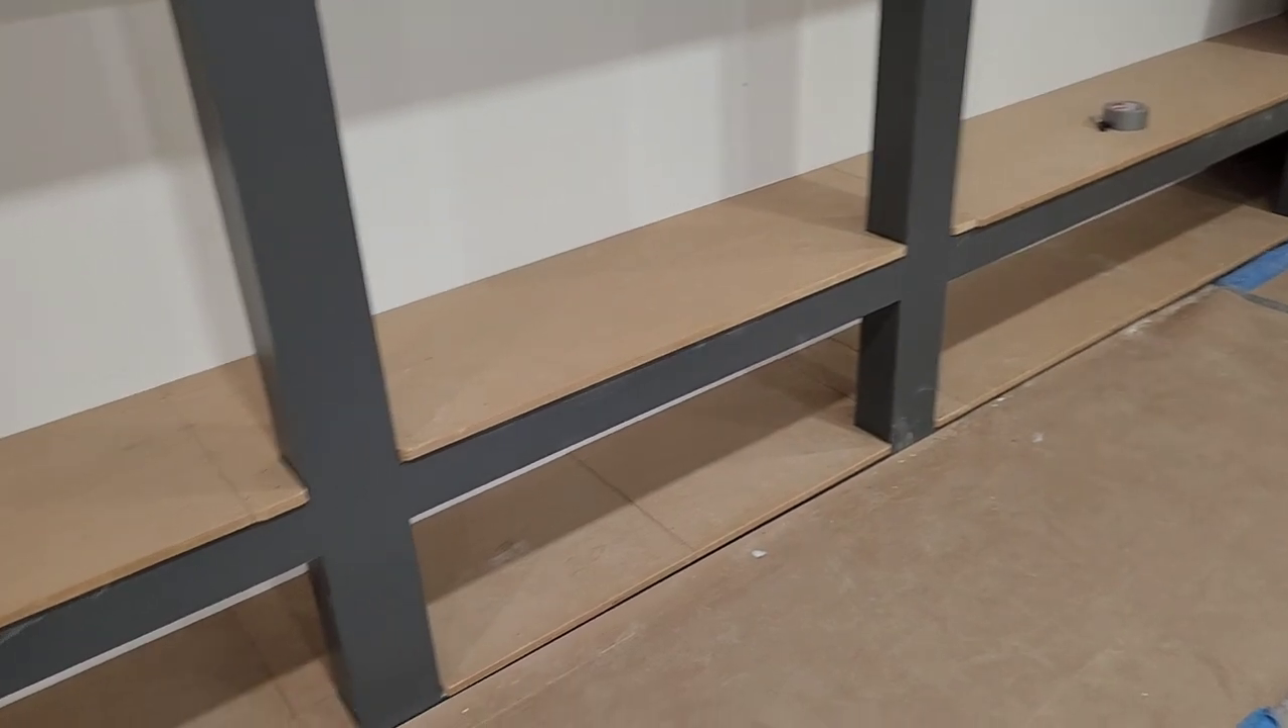As you can see, Derek is starting to put the shelves in, even the bottom shelves. Now he's still, you know, getting those custom fit into place. He's still got to putty them and stuff like that.